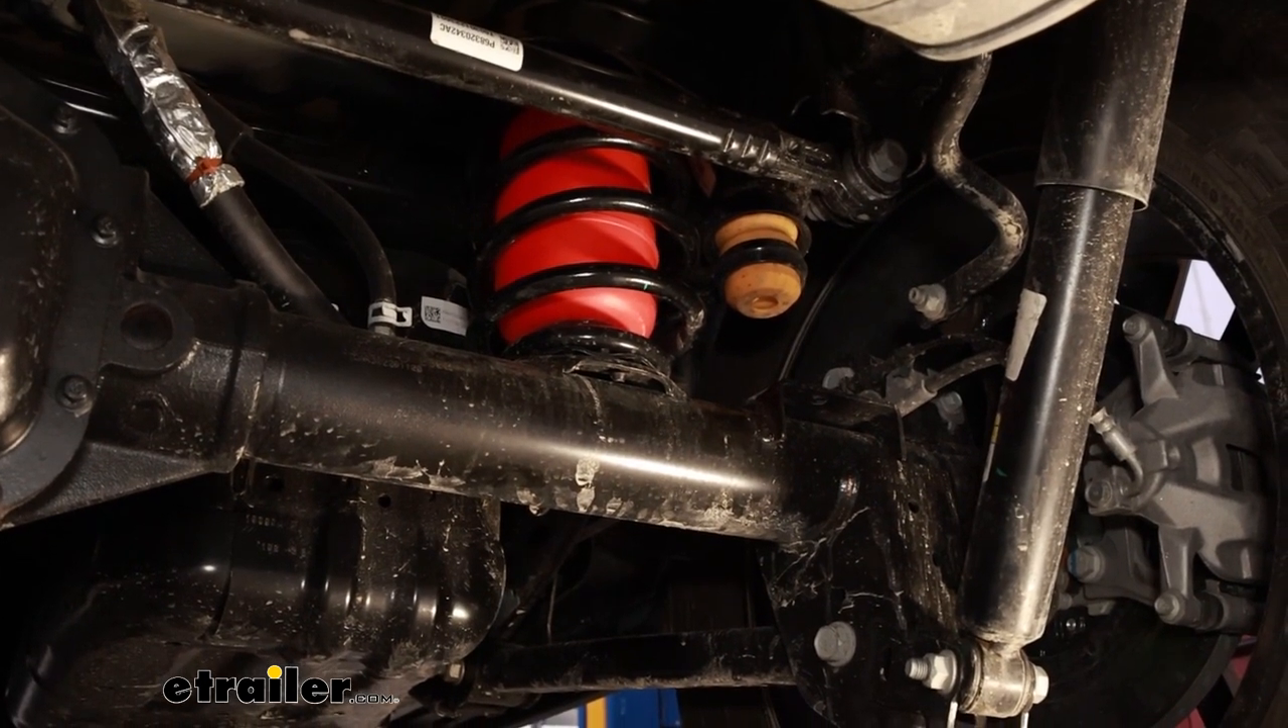You can see the red airbags in place right now.